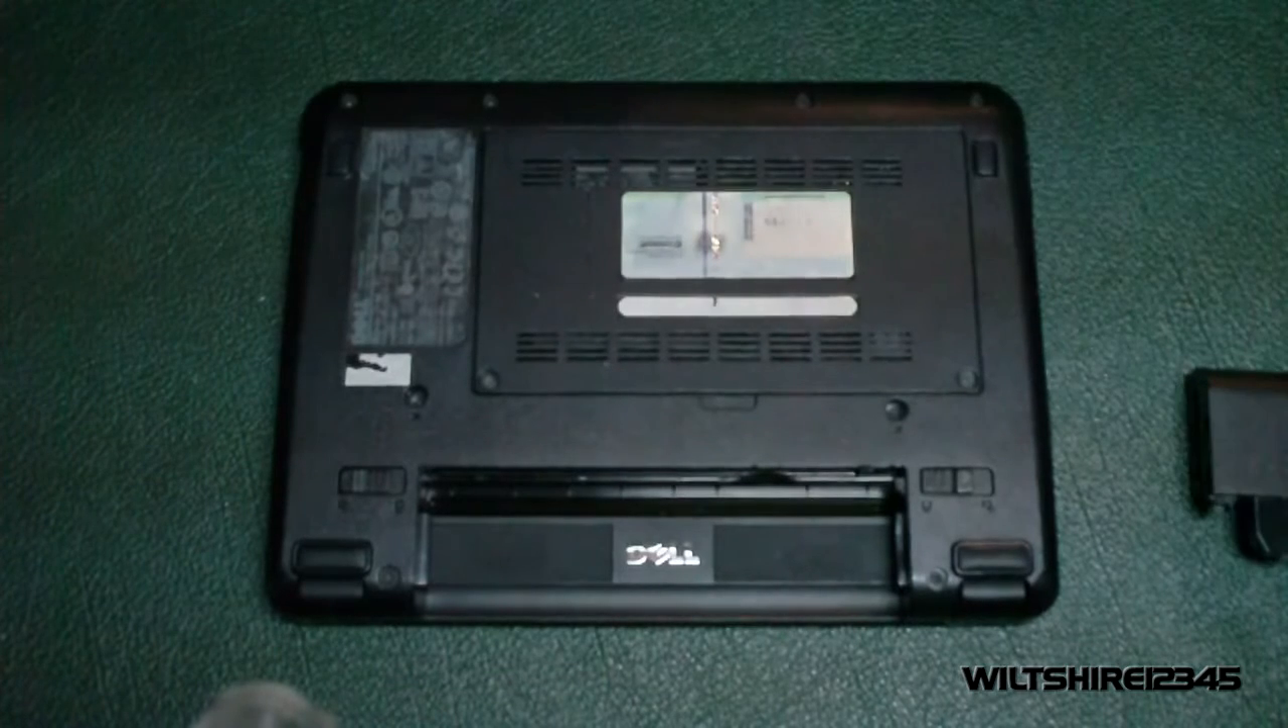There we go as you can see the battery is now out and now we can proceed to open the back panel here.